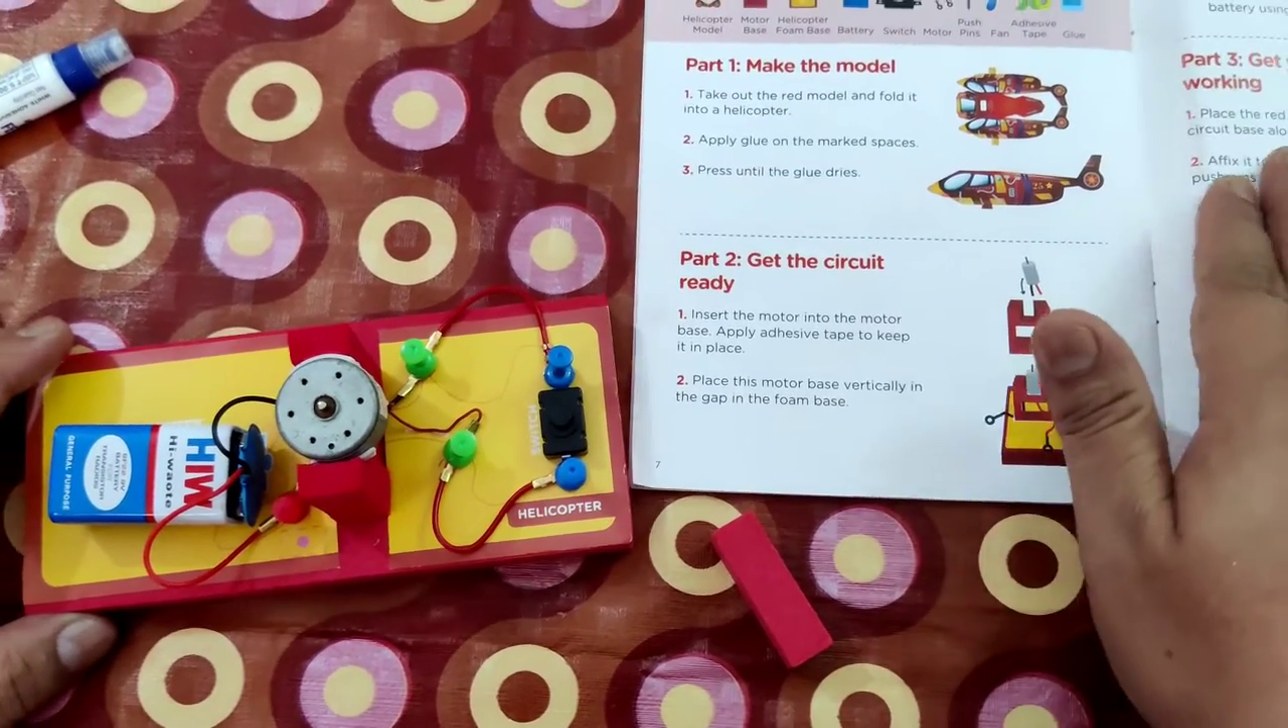The battery and the wires and the motor and the switch are all connected now.